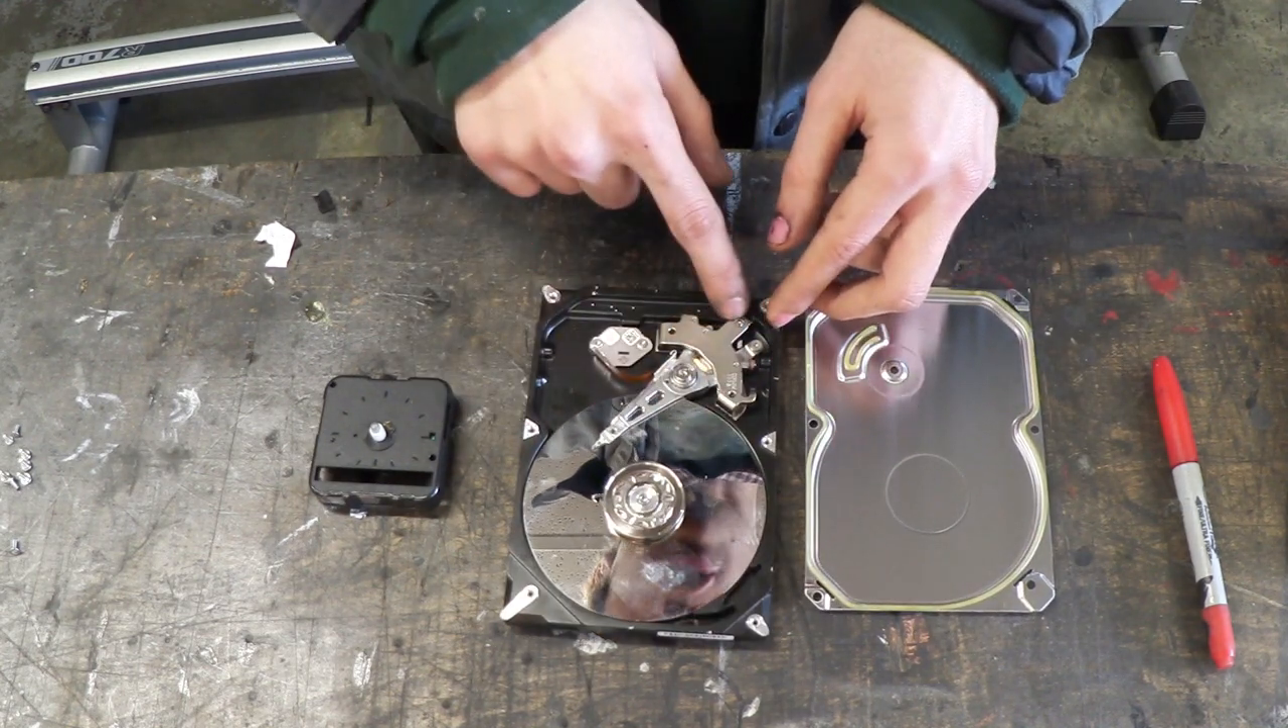This panel lifts off and now here are the contents of the hard drive.